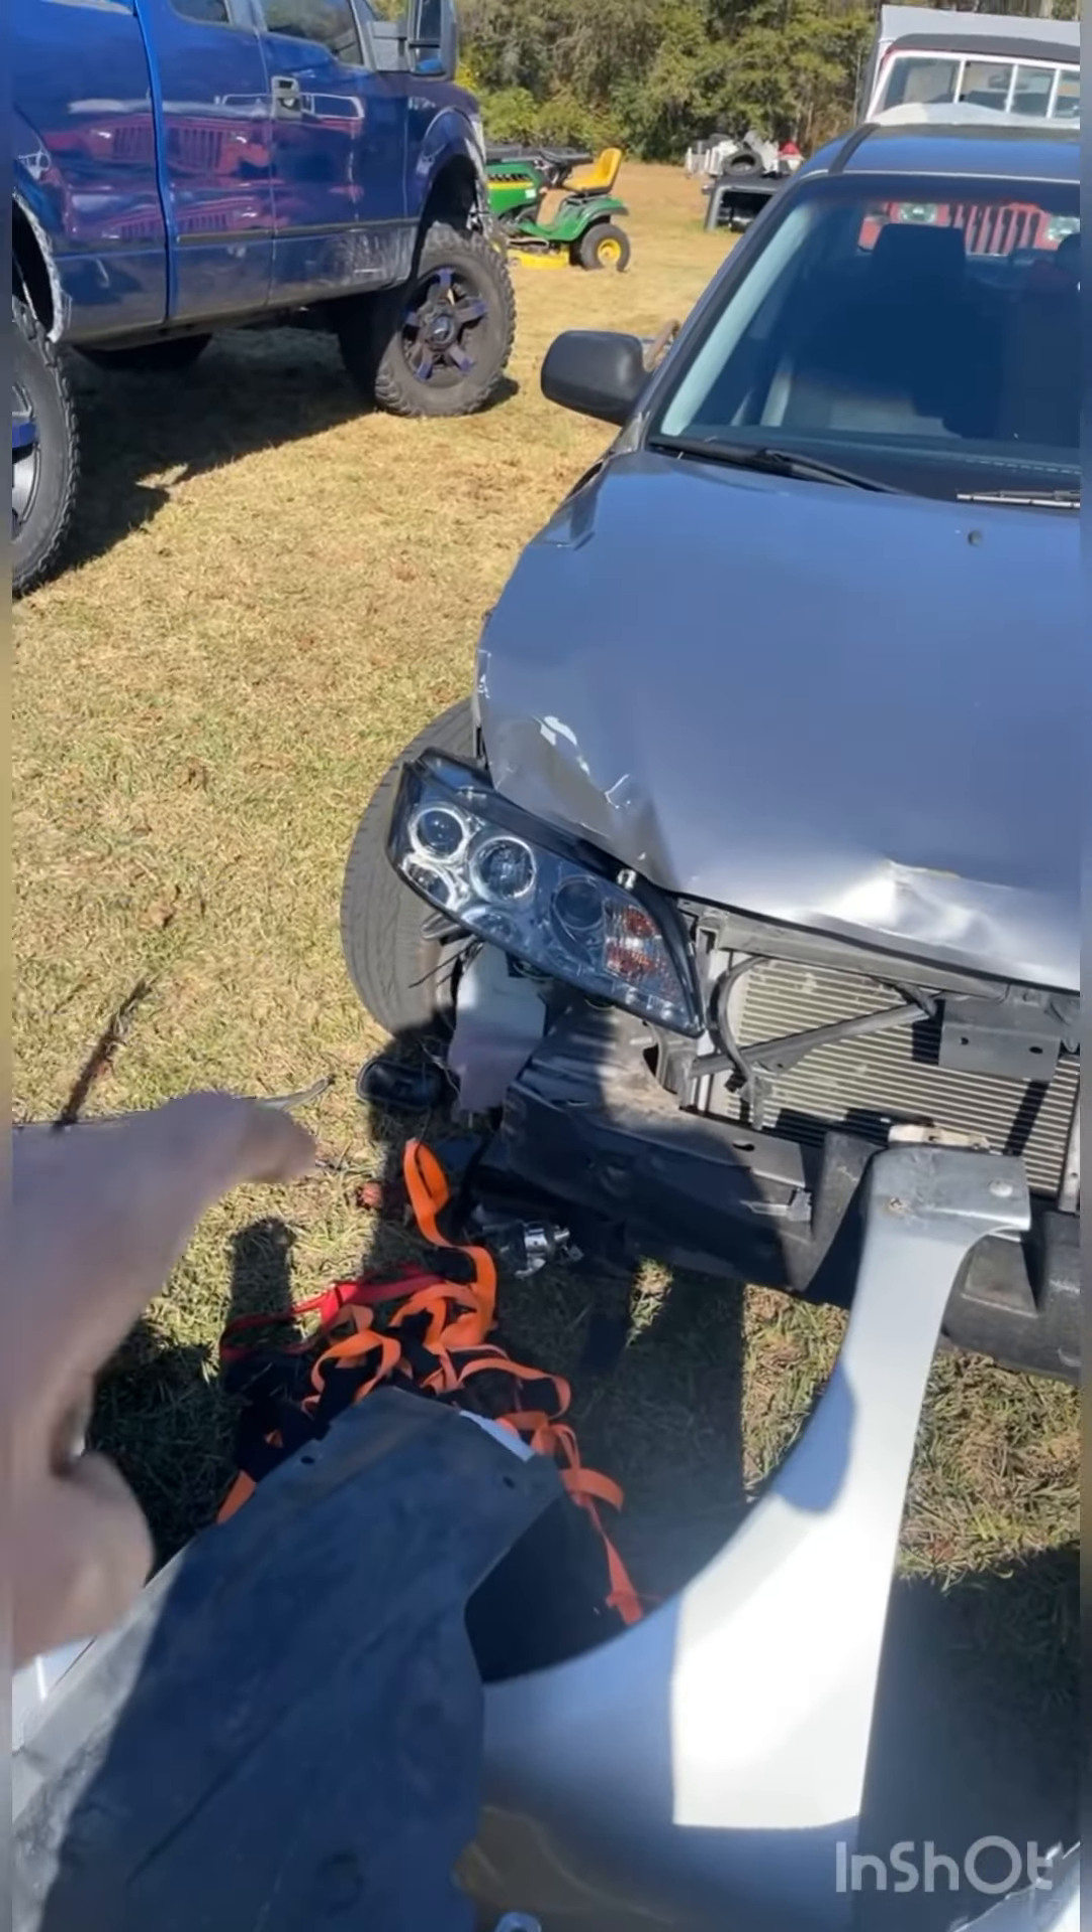These are the headlights as you can tell that one's hanging a little out there and down.